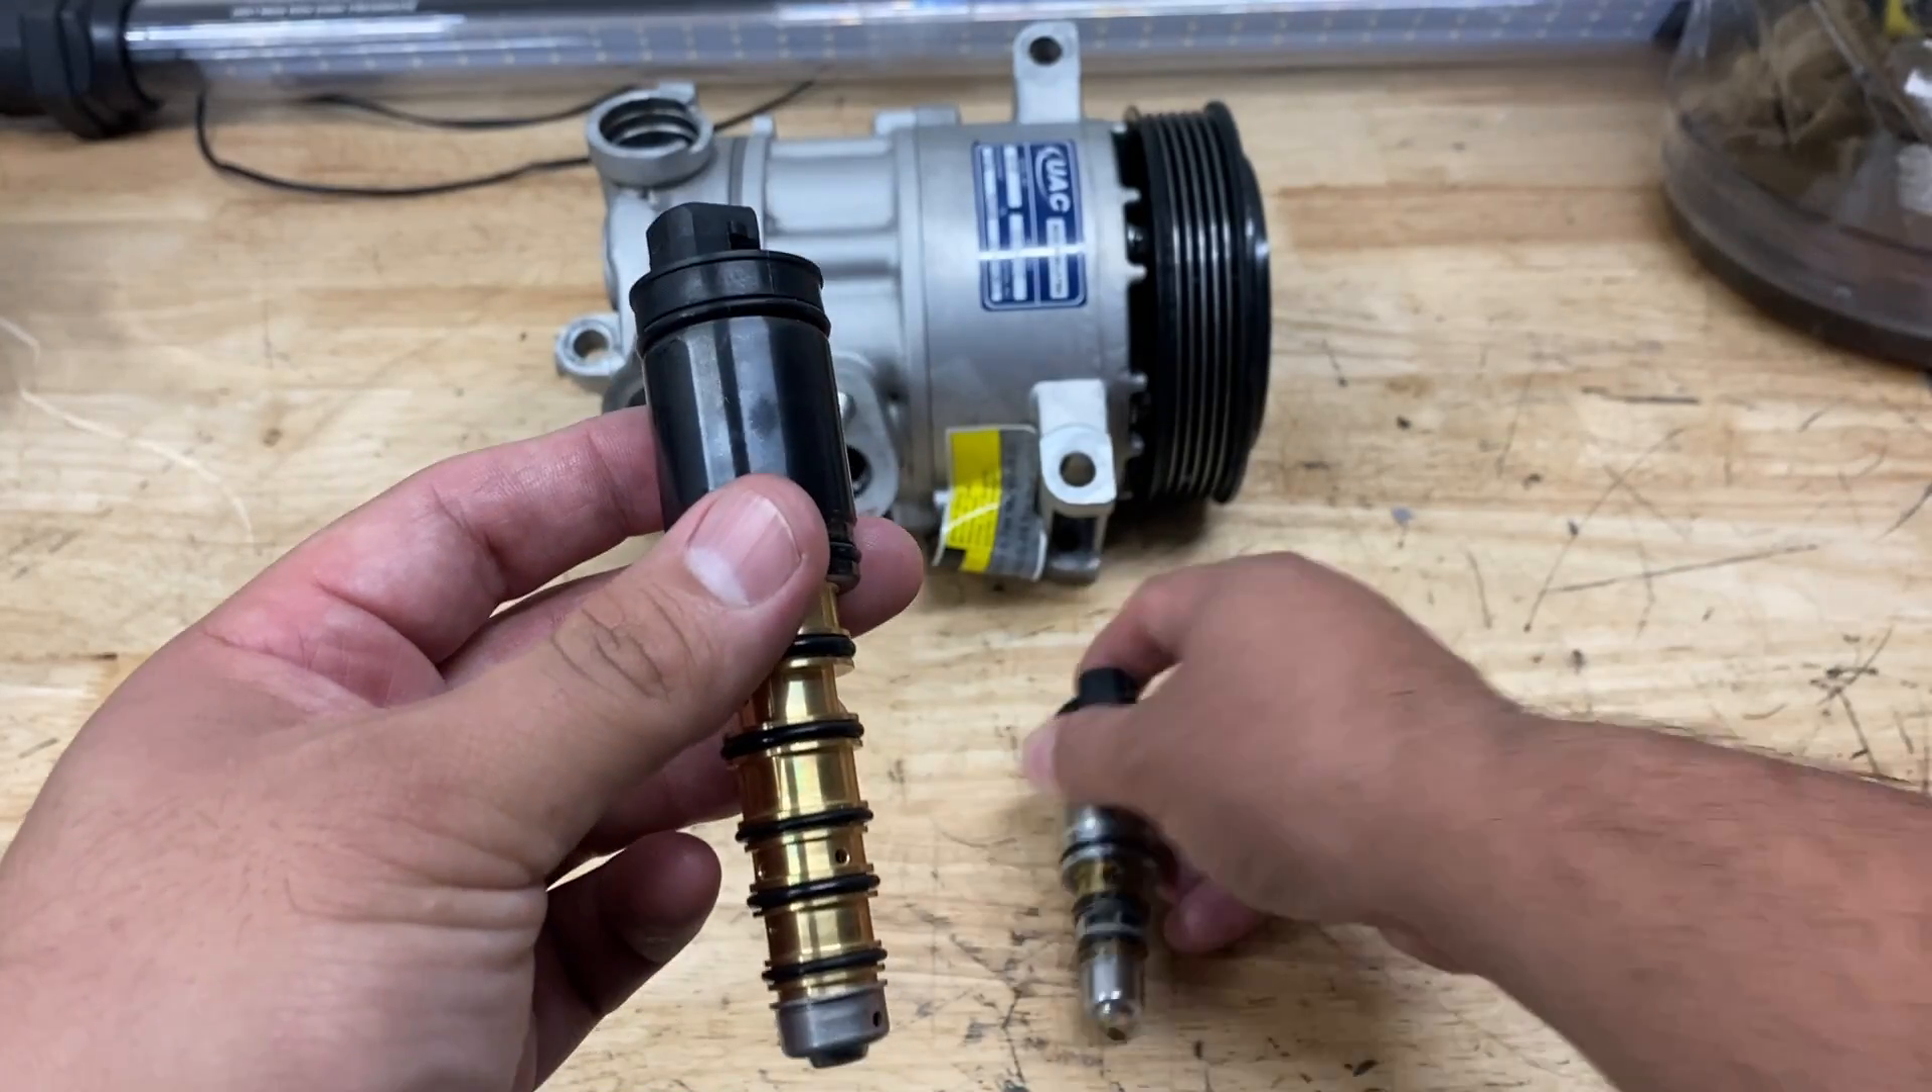This one here is the one i ordered online as you guys can see it is way longer than the one i pulled out of this compressor so this is obviously not going to work.